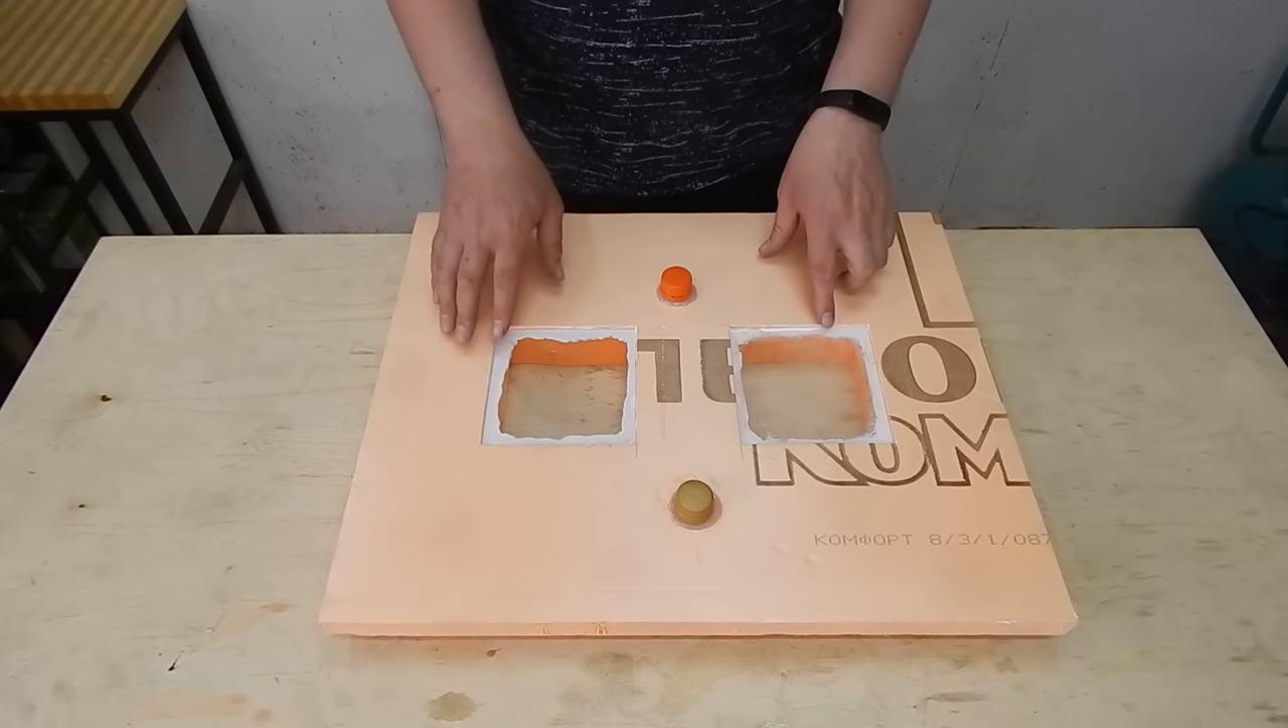Итак, все сделал. Стеклышки установил на герметик.